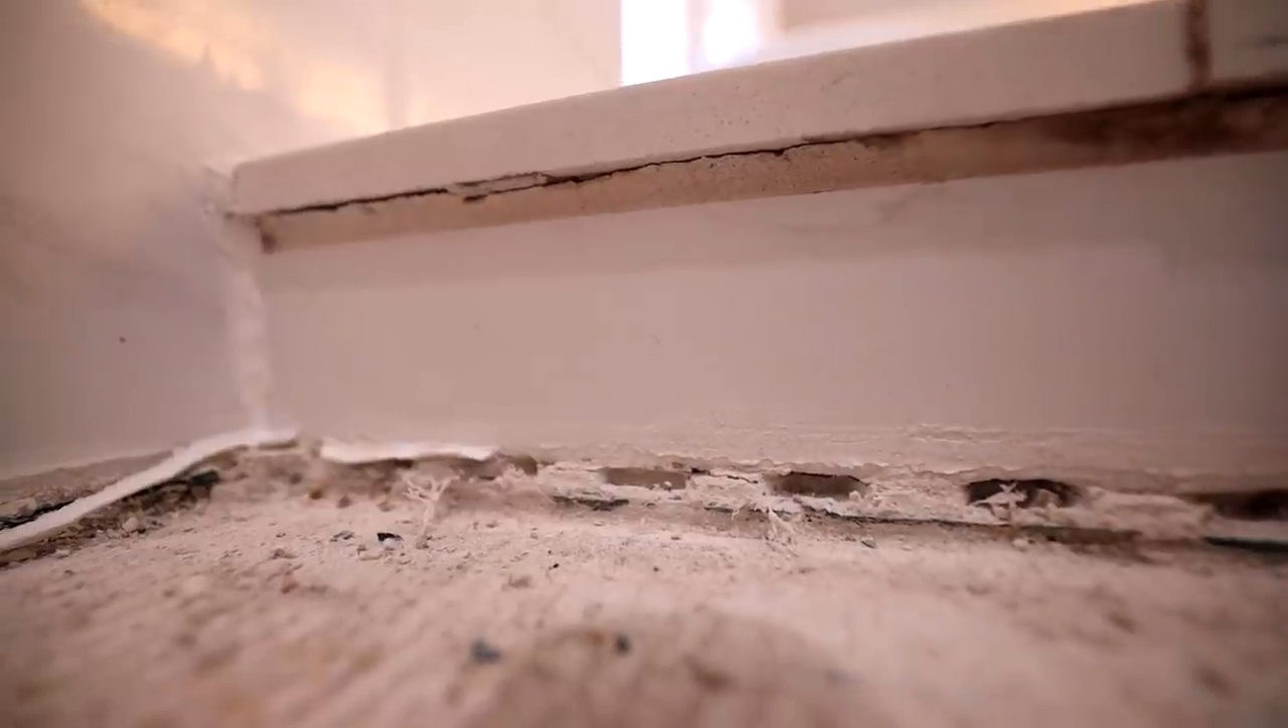Some really big grout joints. Like I could take my finger and hold it up against the grout joint that's in between the curb and the tile below it.